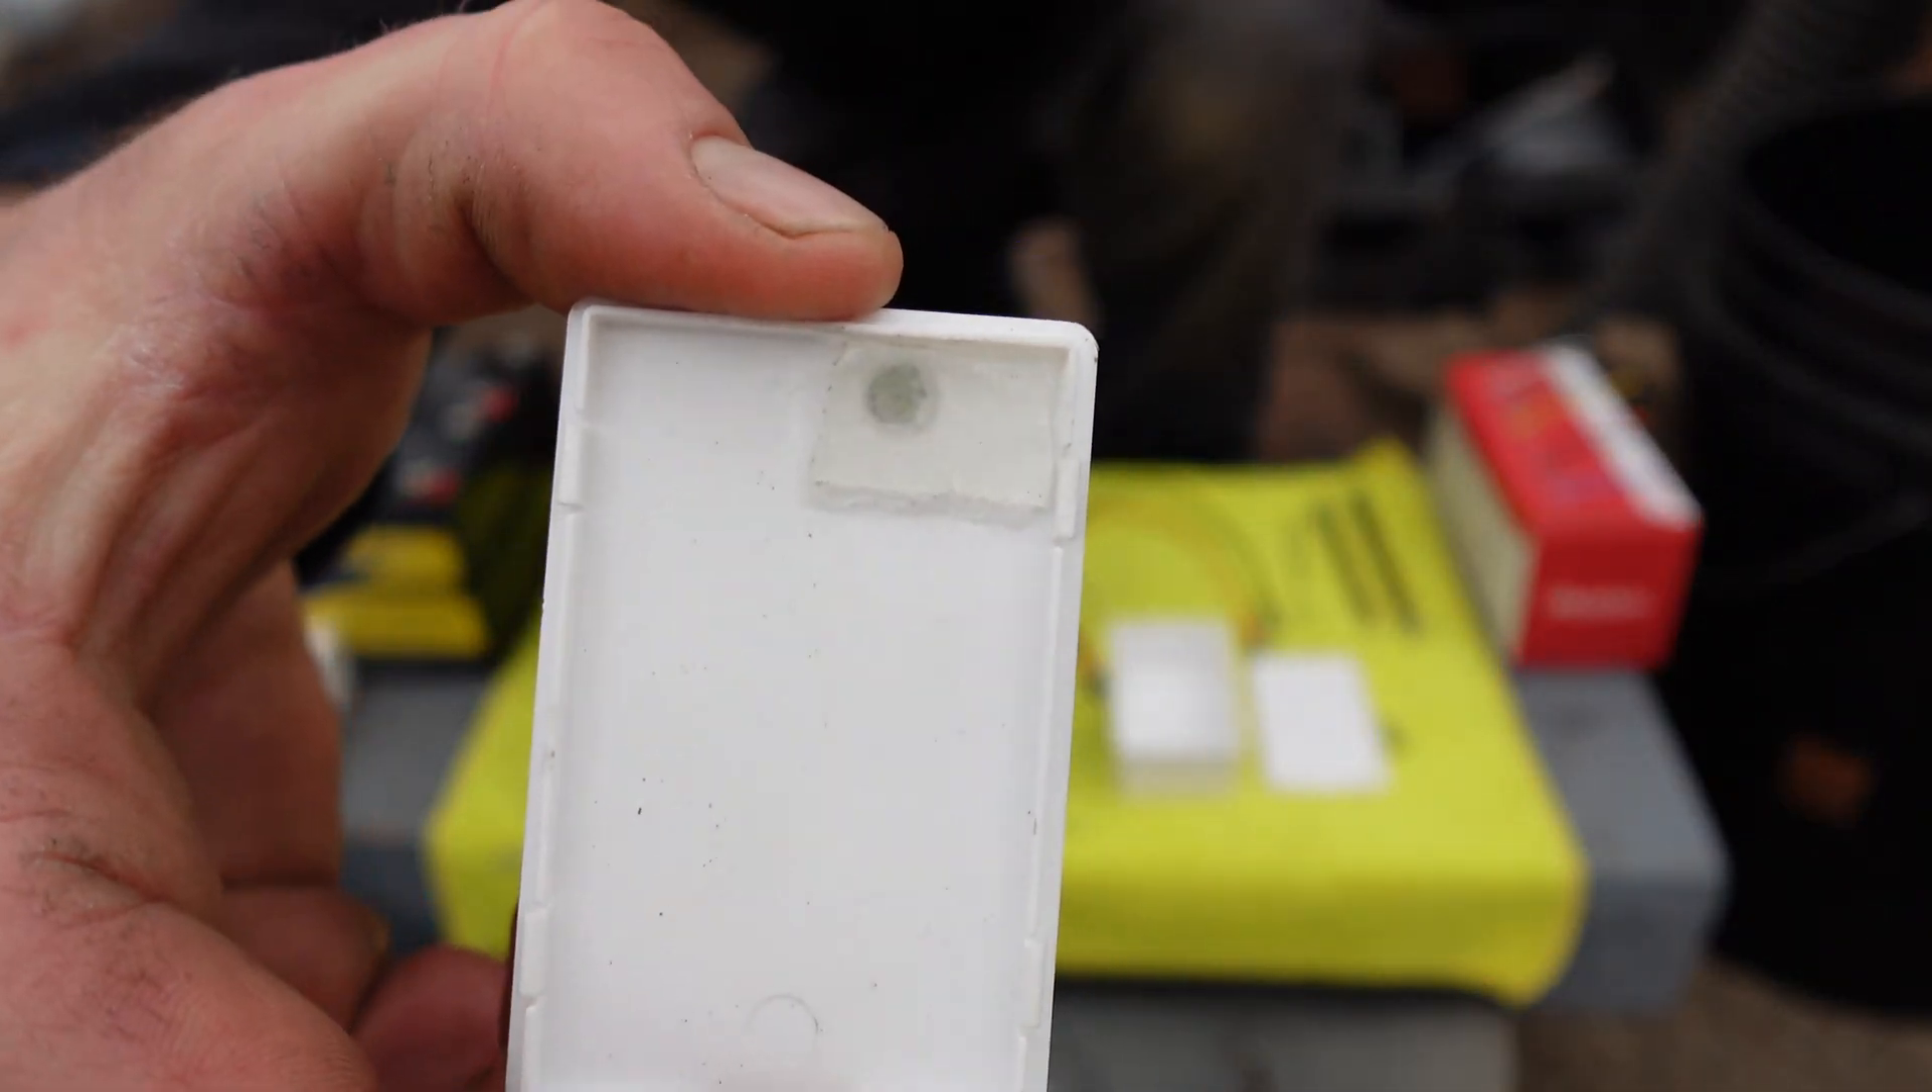So I had superglued a small piece of plastic just clear plastic and we've got a small window.